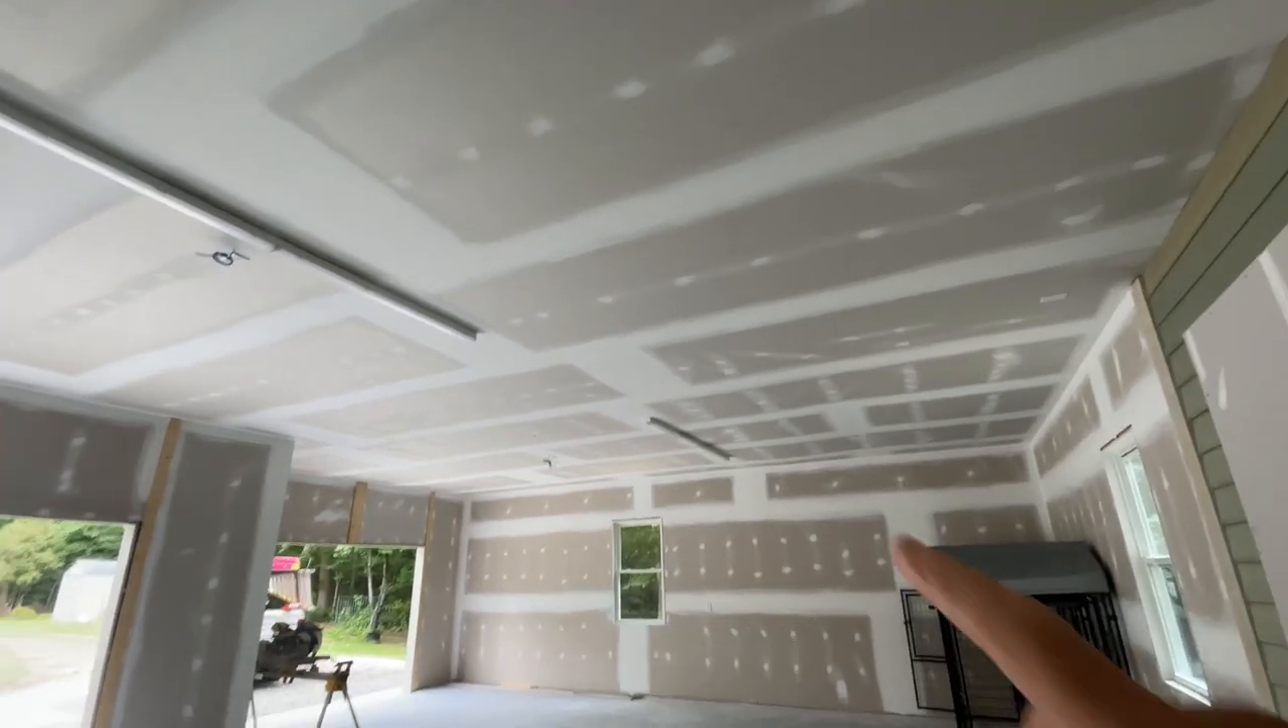The big 8-foot LED lights are up.